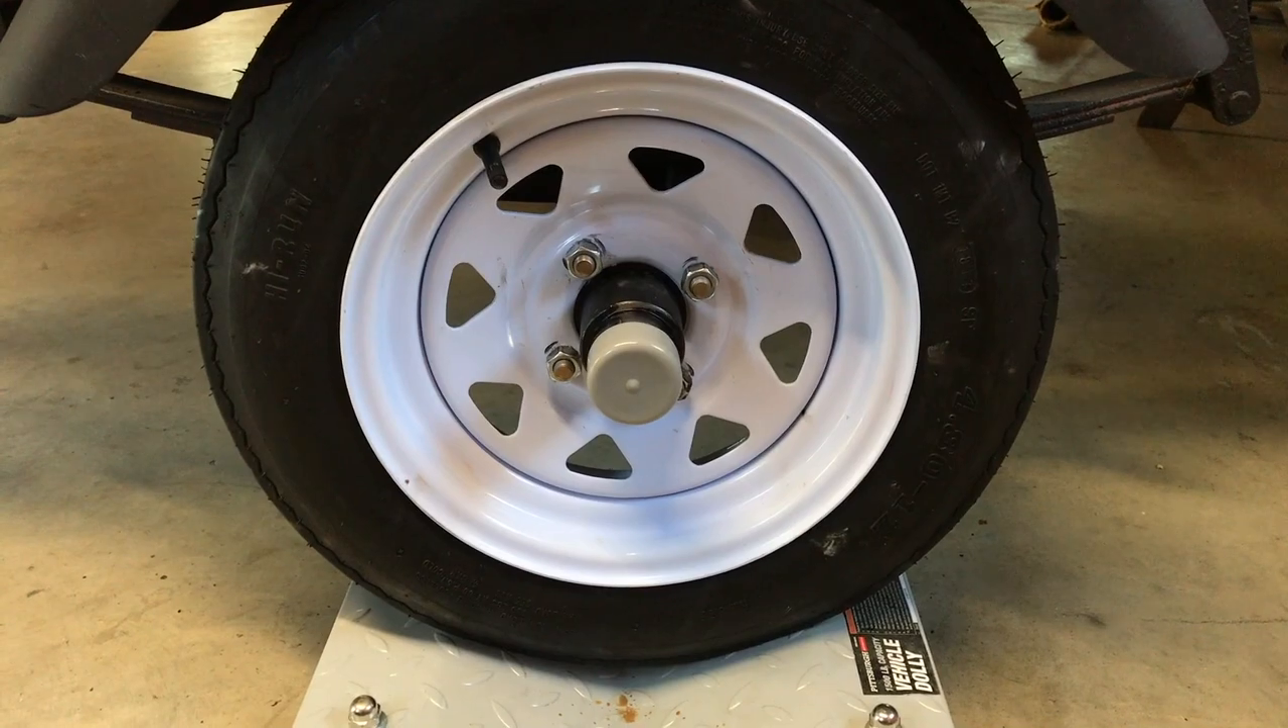And there's our finished product with the, uh, new wheel and tire on there, bearing buddy, and the cap for the bearing buddy.